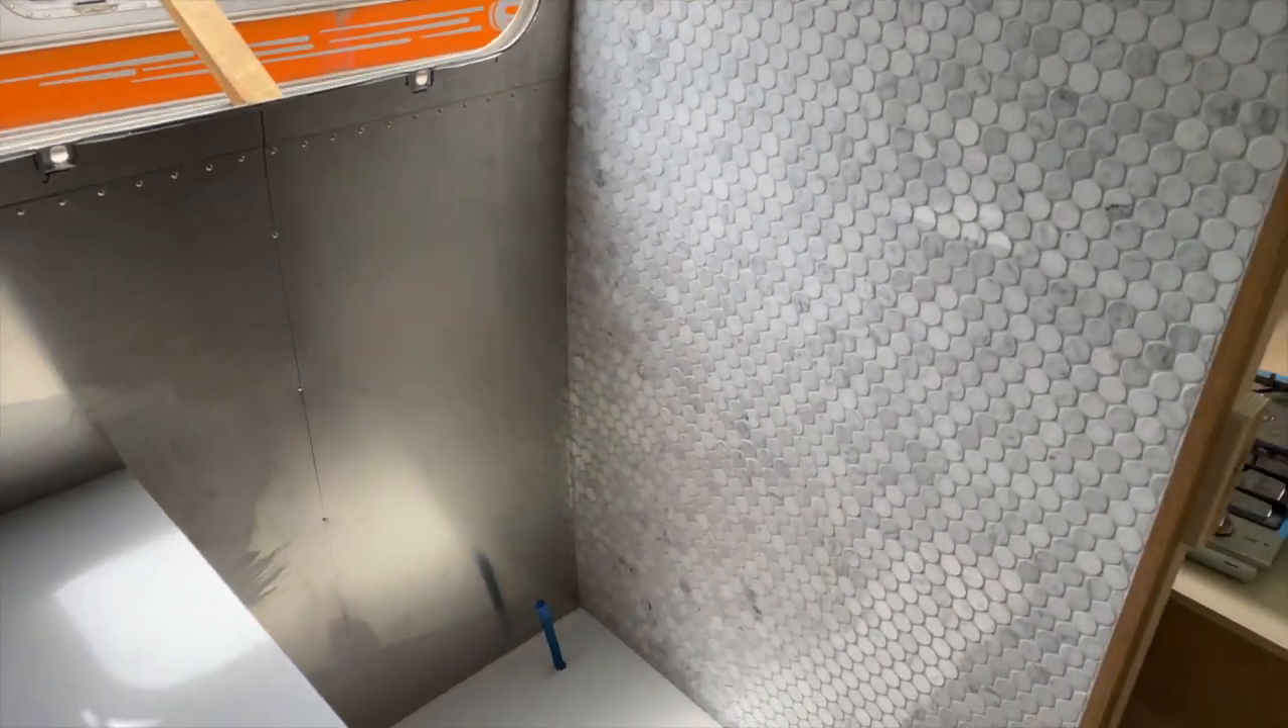Tile's all done.